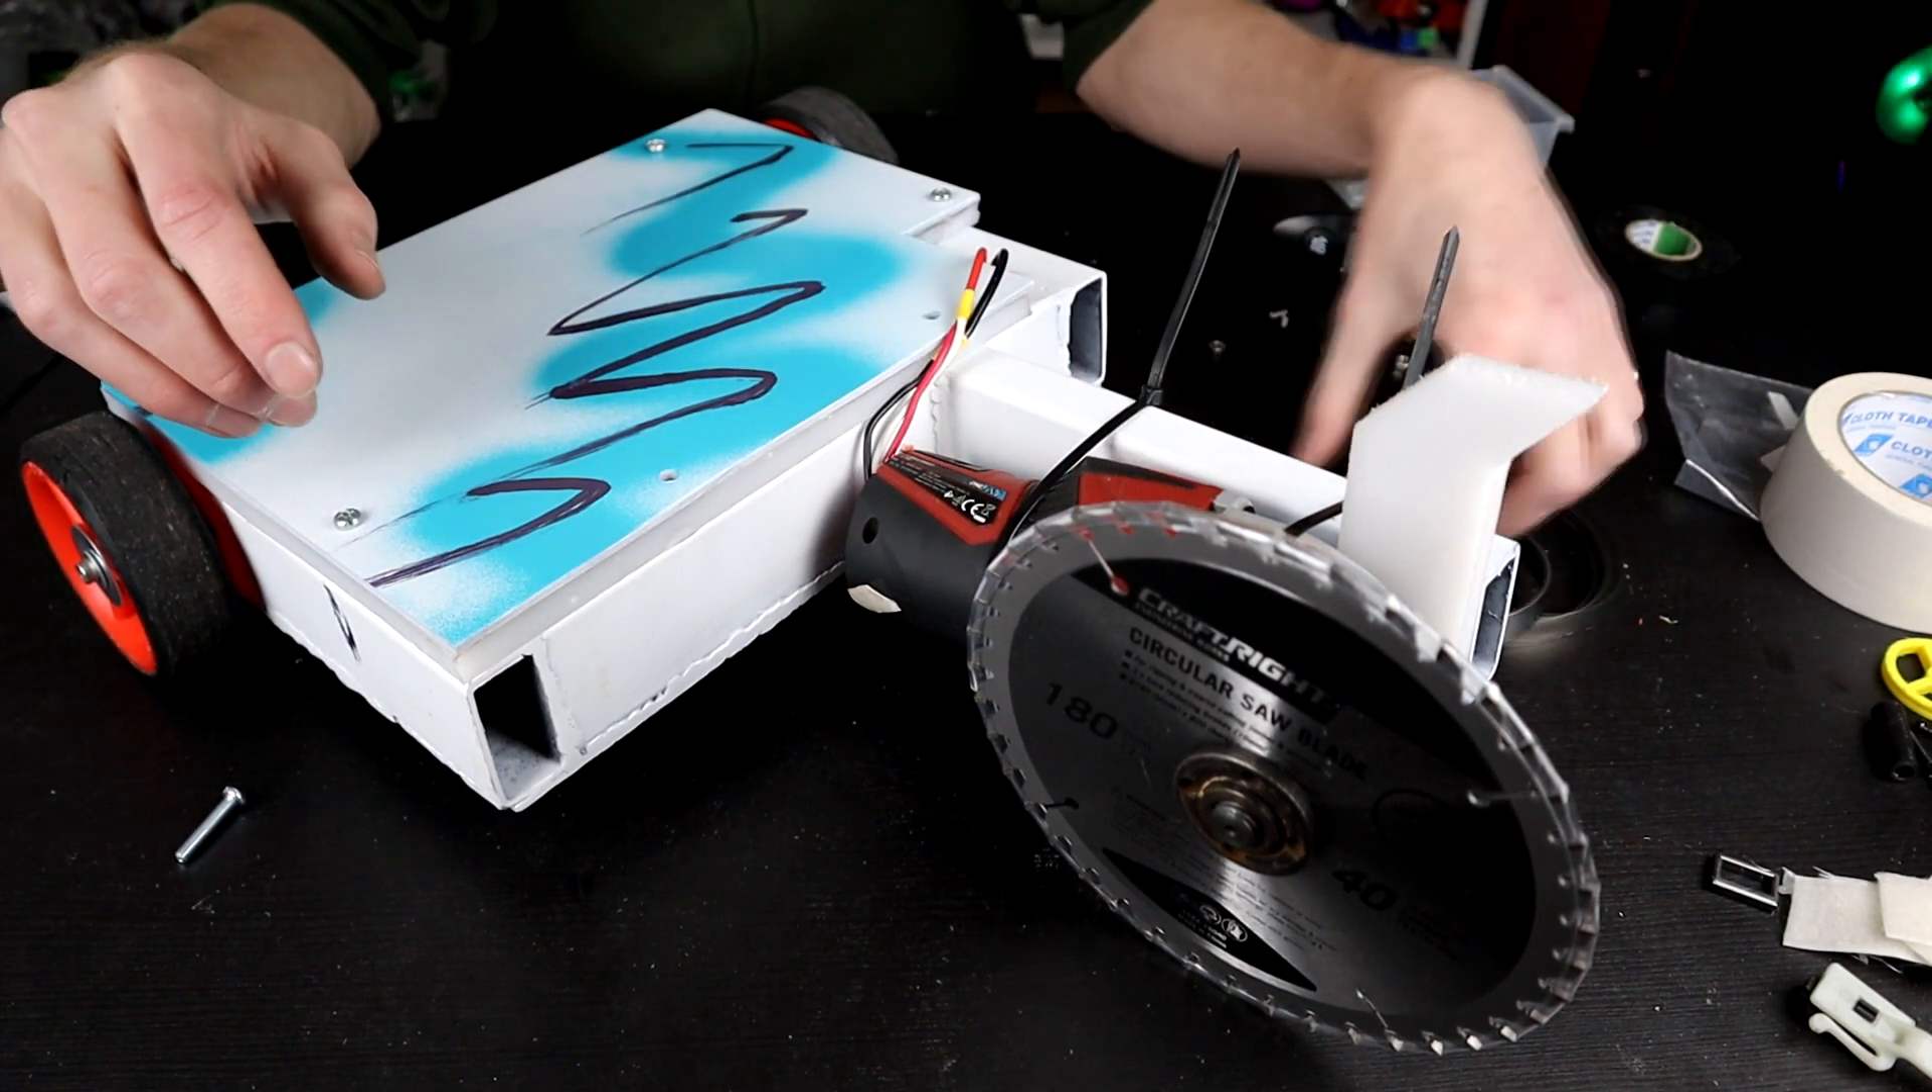Temporal displacement is now mostly together I say mostly because we've got zip ties holding the angle grinder on right now.